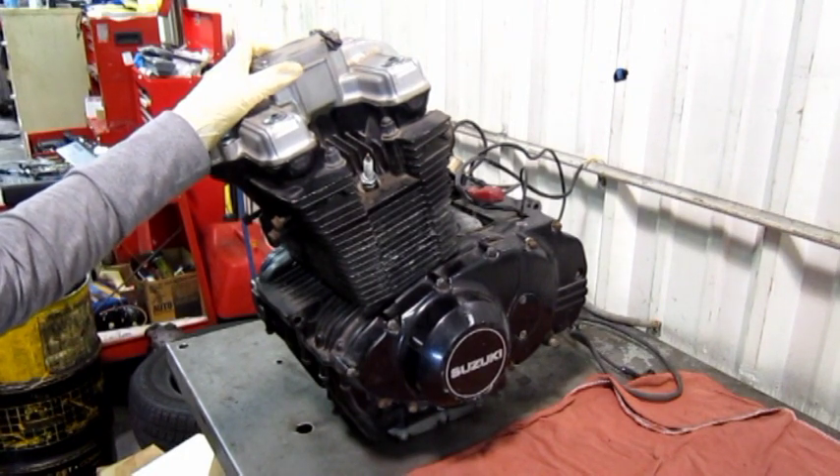As you can see, we're working on an engine that's already out of the bike.